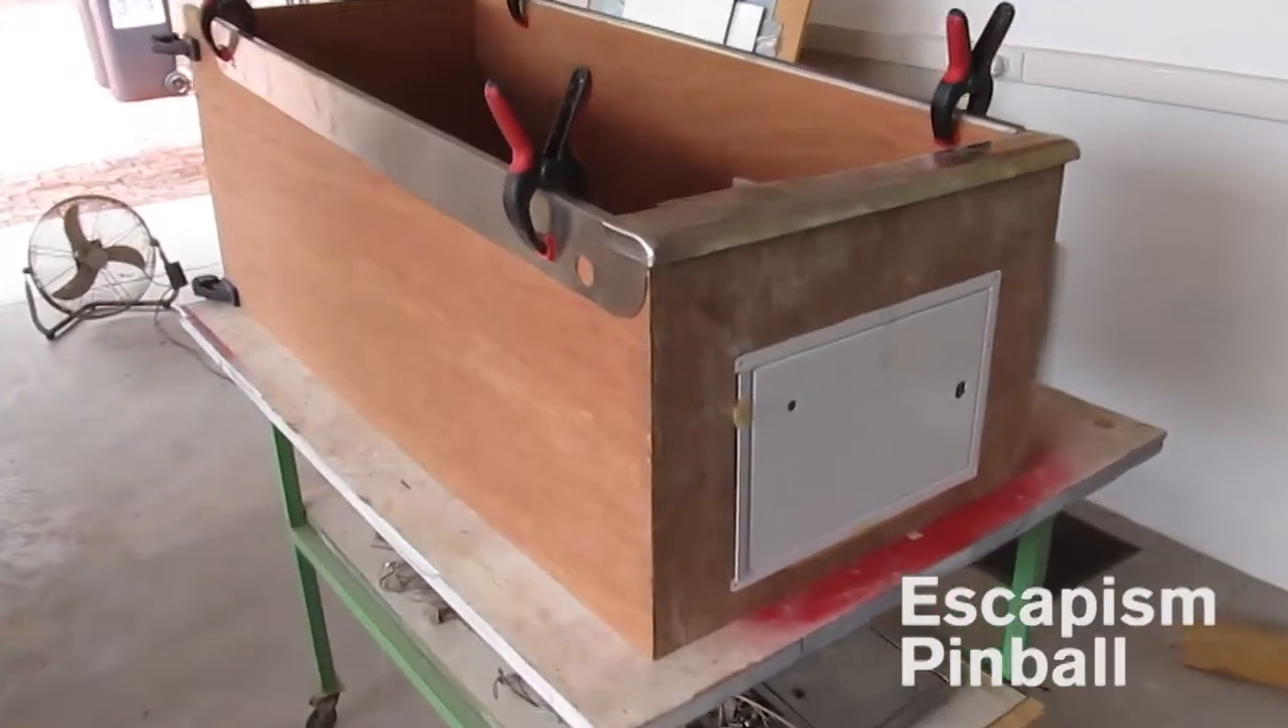Here's the cabinet with the coin door fitted.